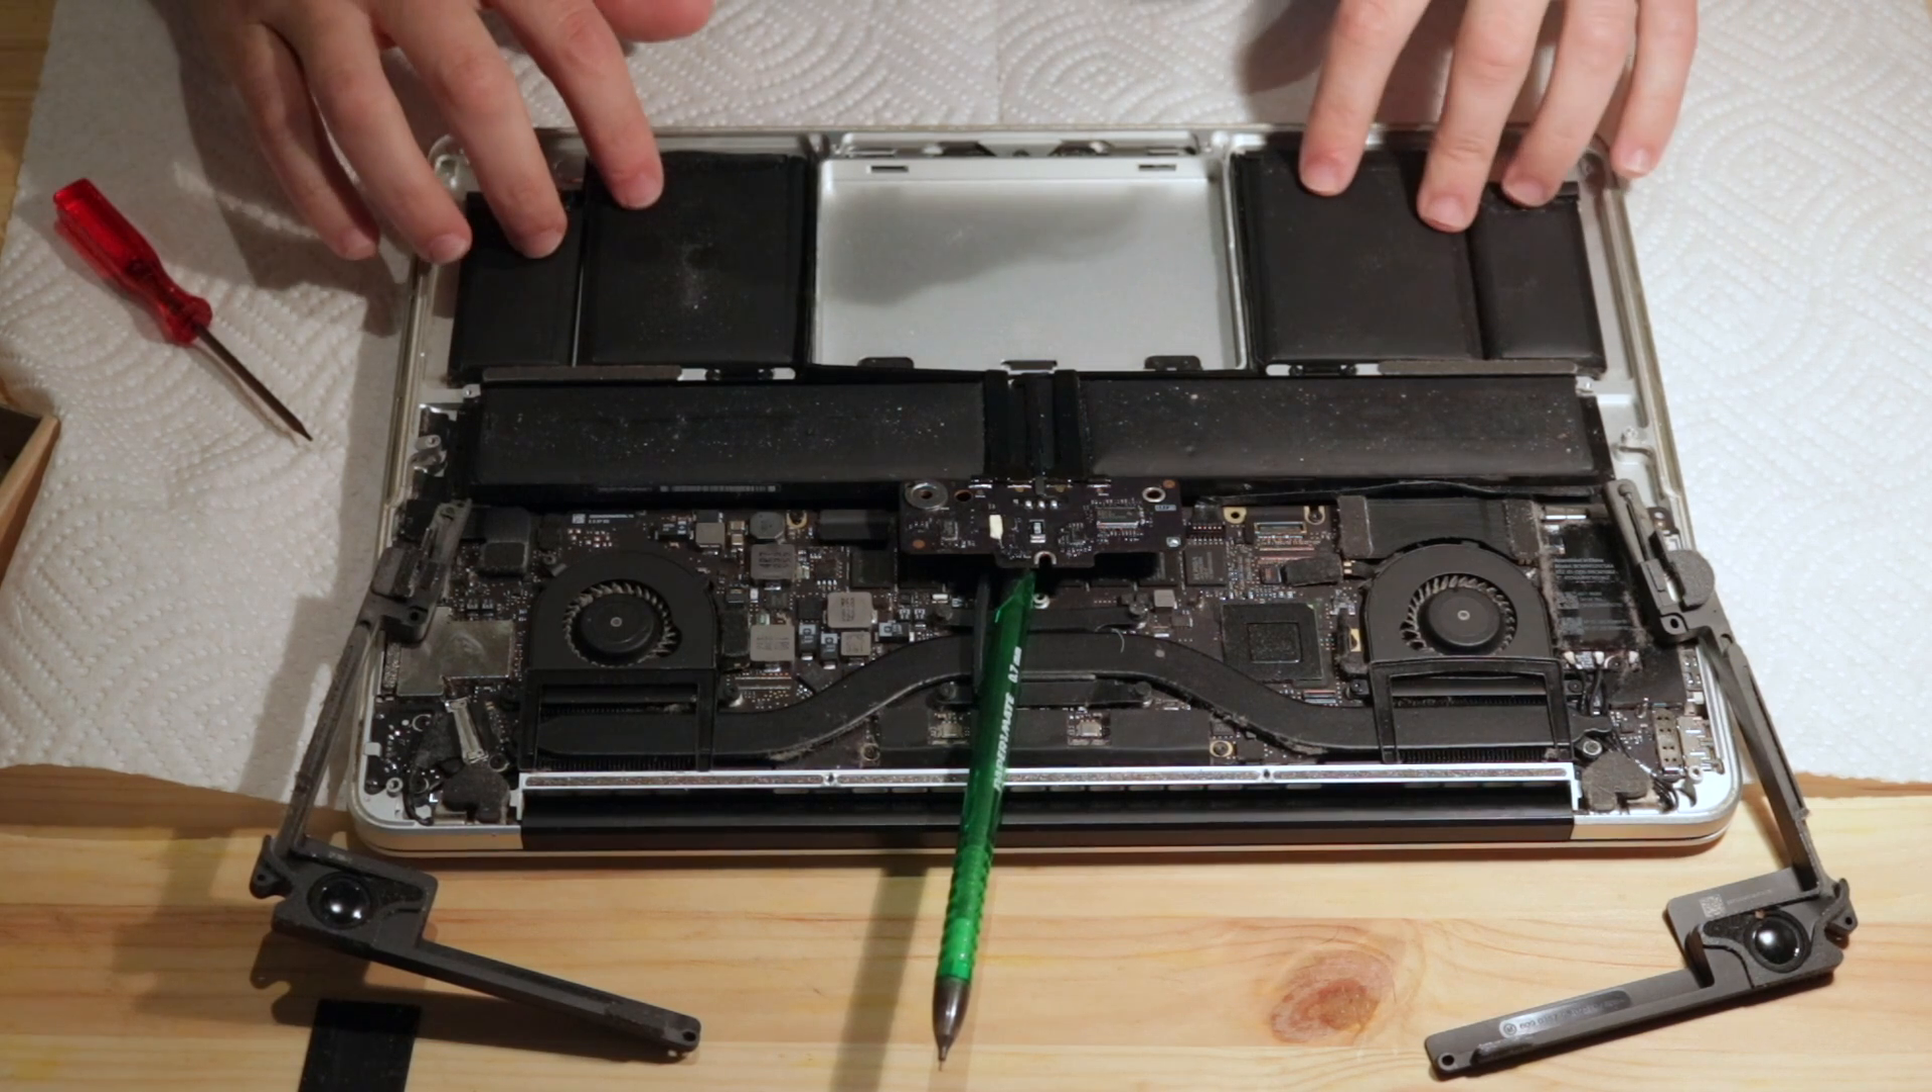So before we go further, we still have to get these packs out. And these are adhesively attached.